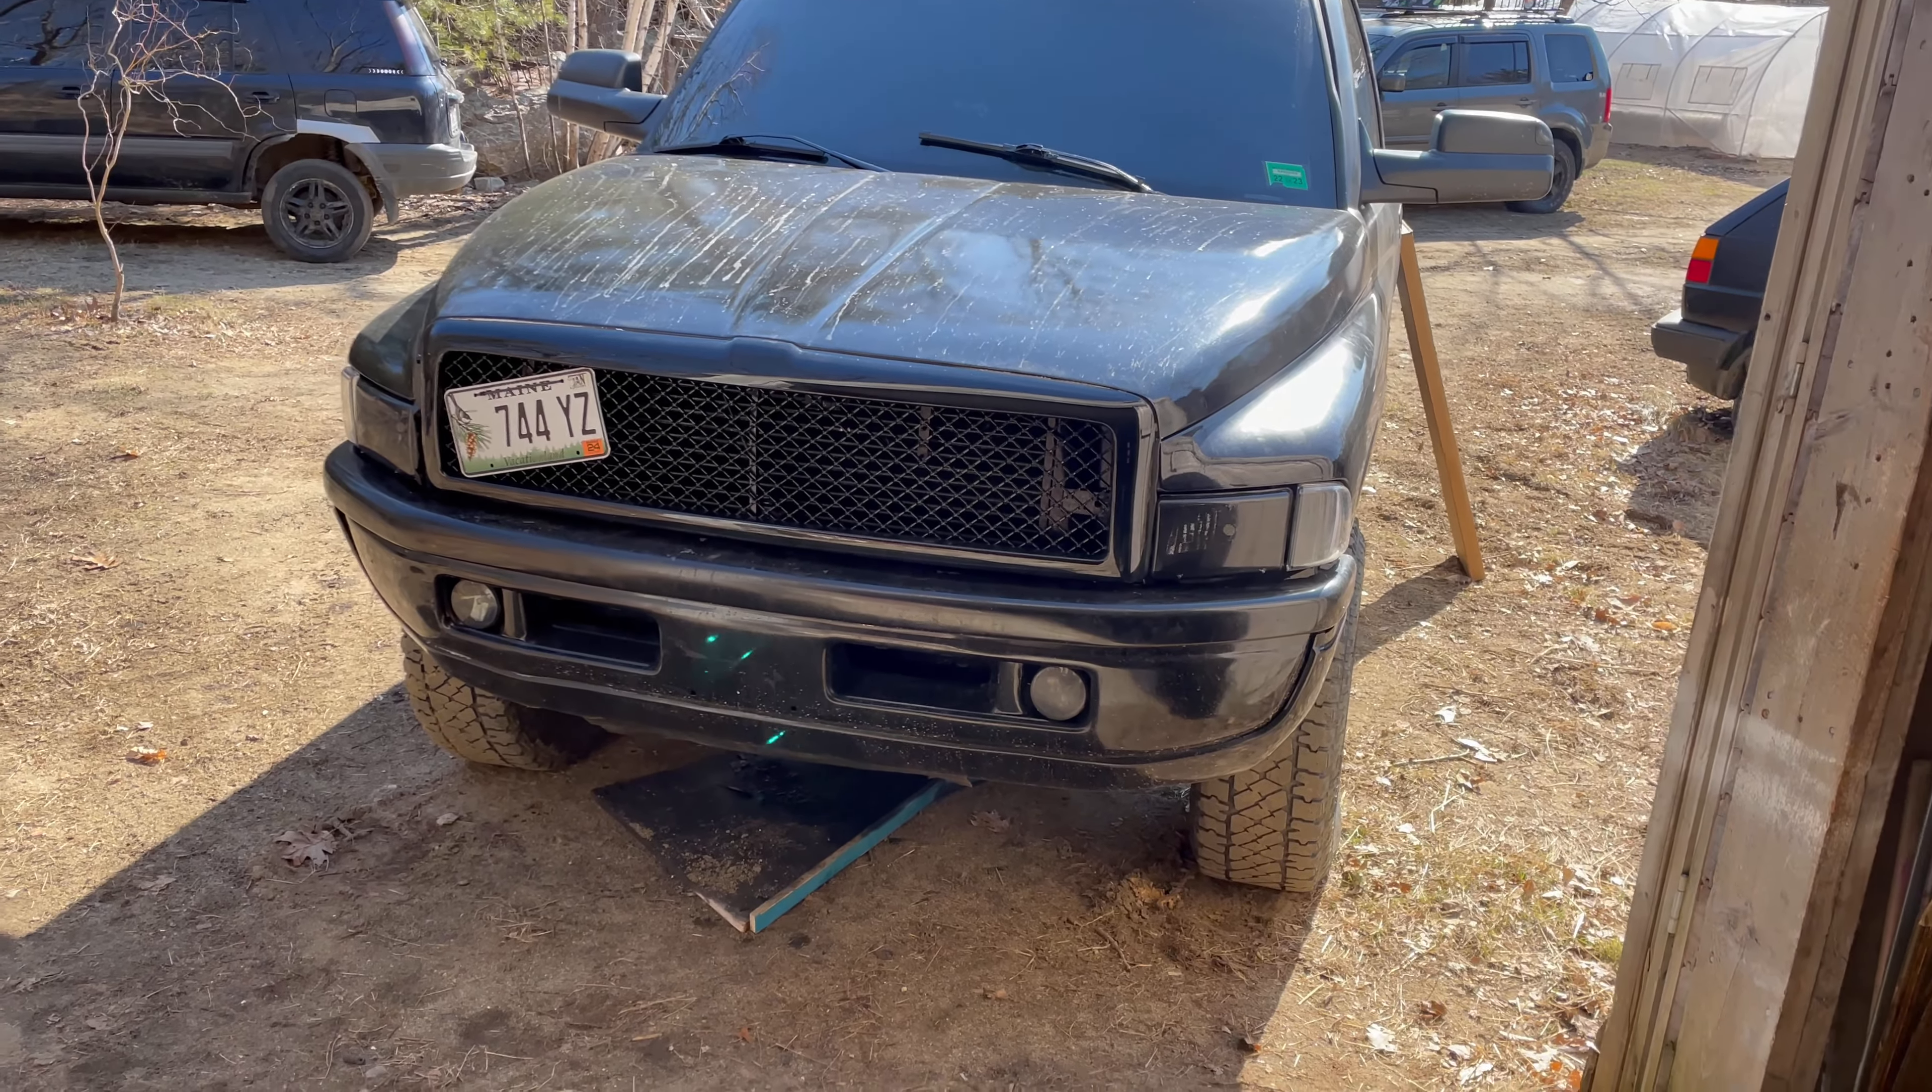I just zip tied my front plate to the grill because I don't have a license plate holder at the moment, but trying to get pulled over less.